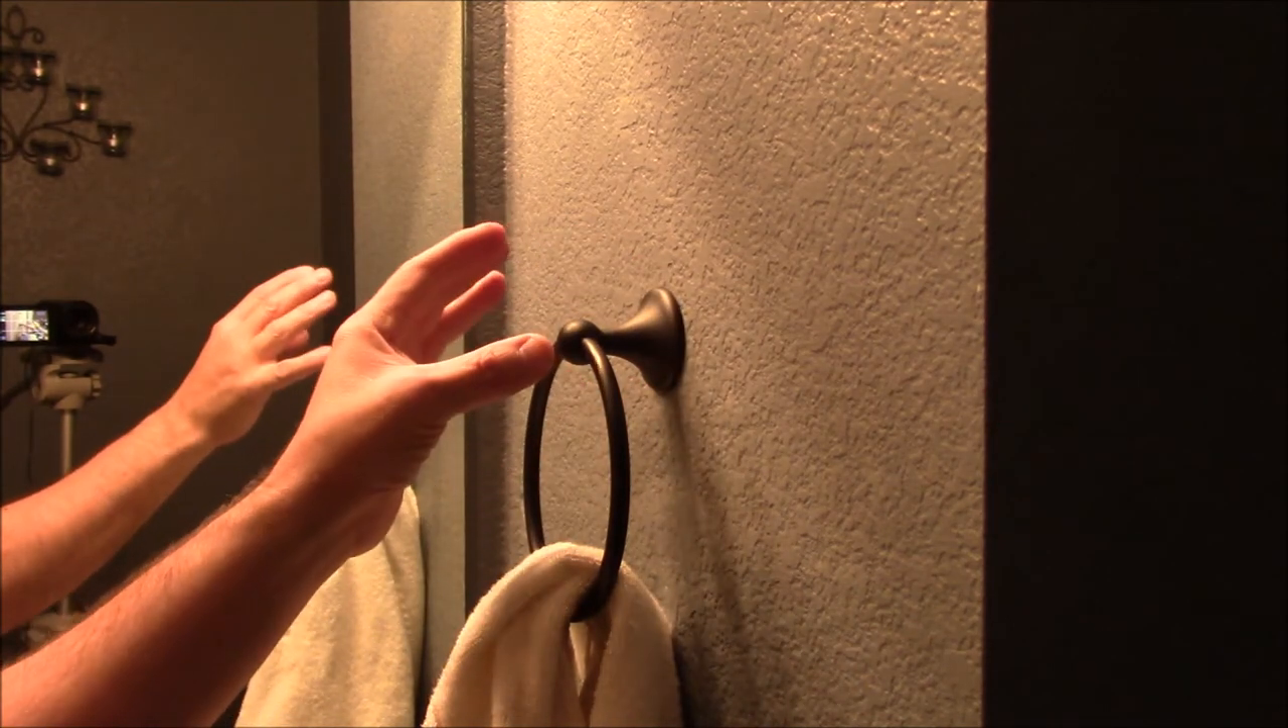I'm done with the mounting of the ring.